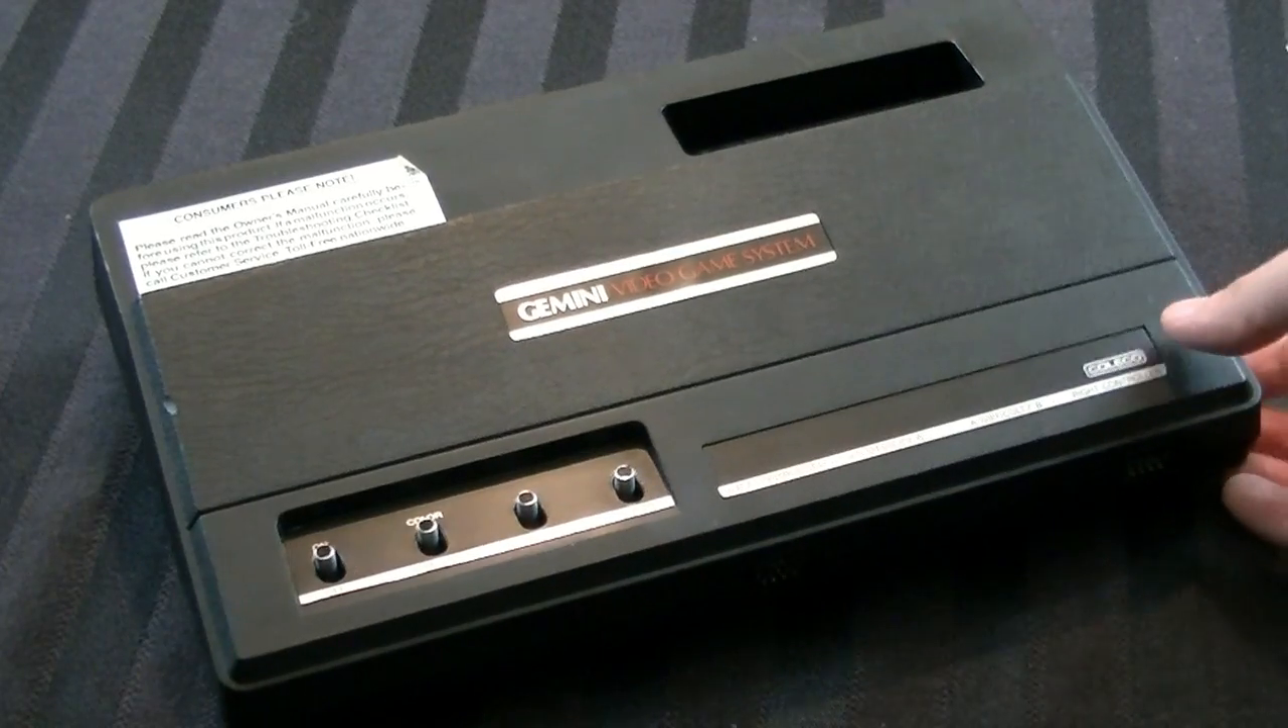Okay, the console is officially back together.